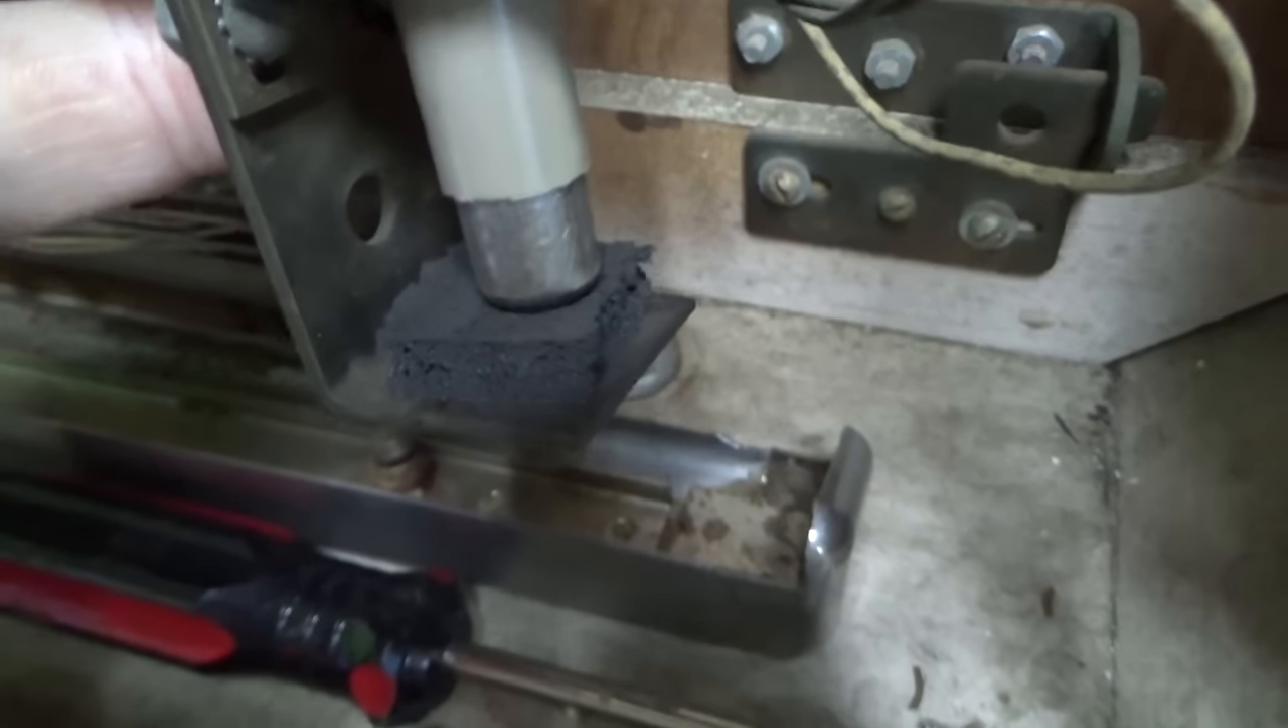Okay, new sleeve, new plunger. I put the little piece of rubber under it so that whenever it falls down, it hits that instead of hitting the metal because you can actually hear it.